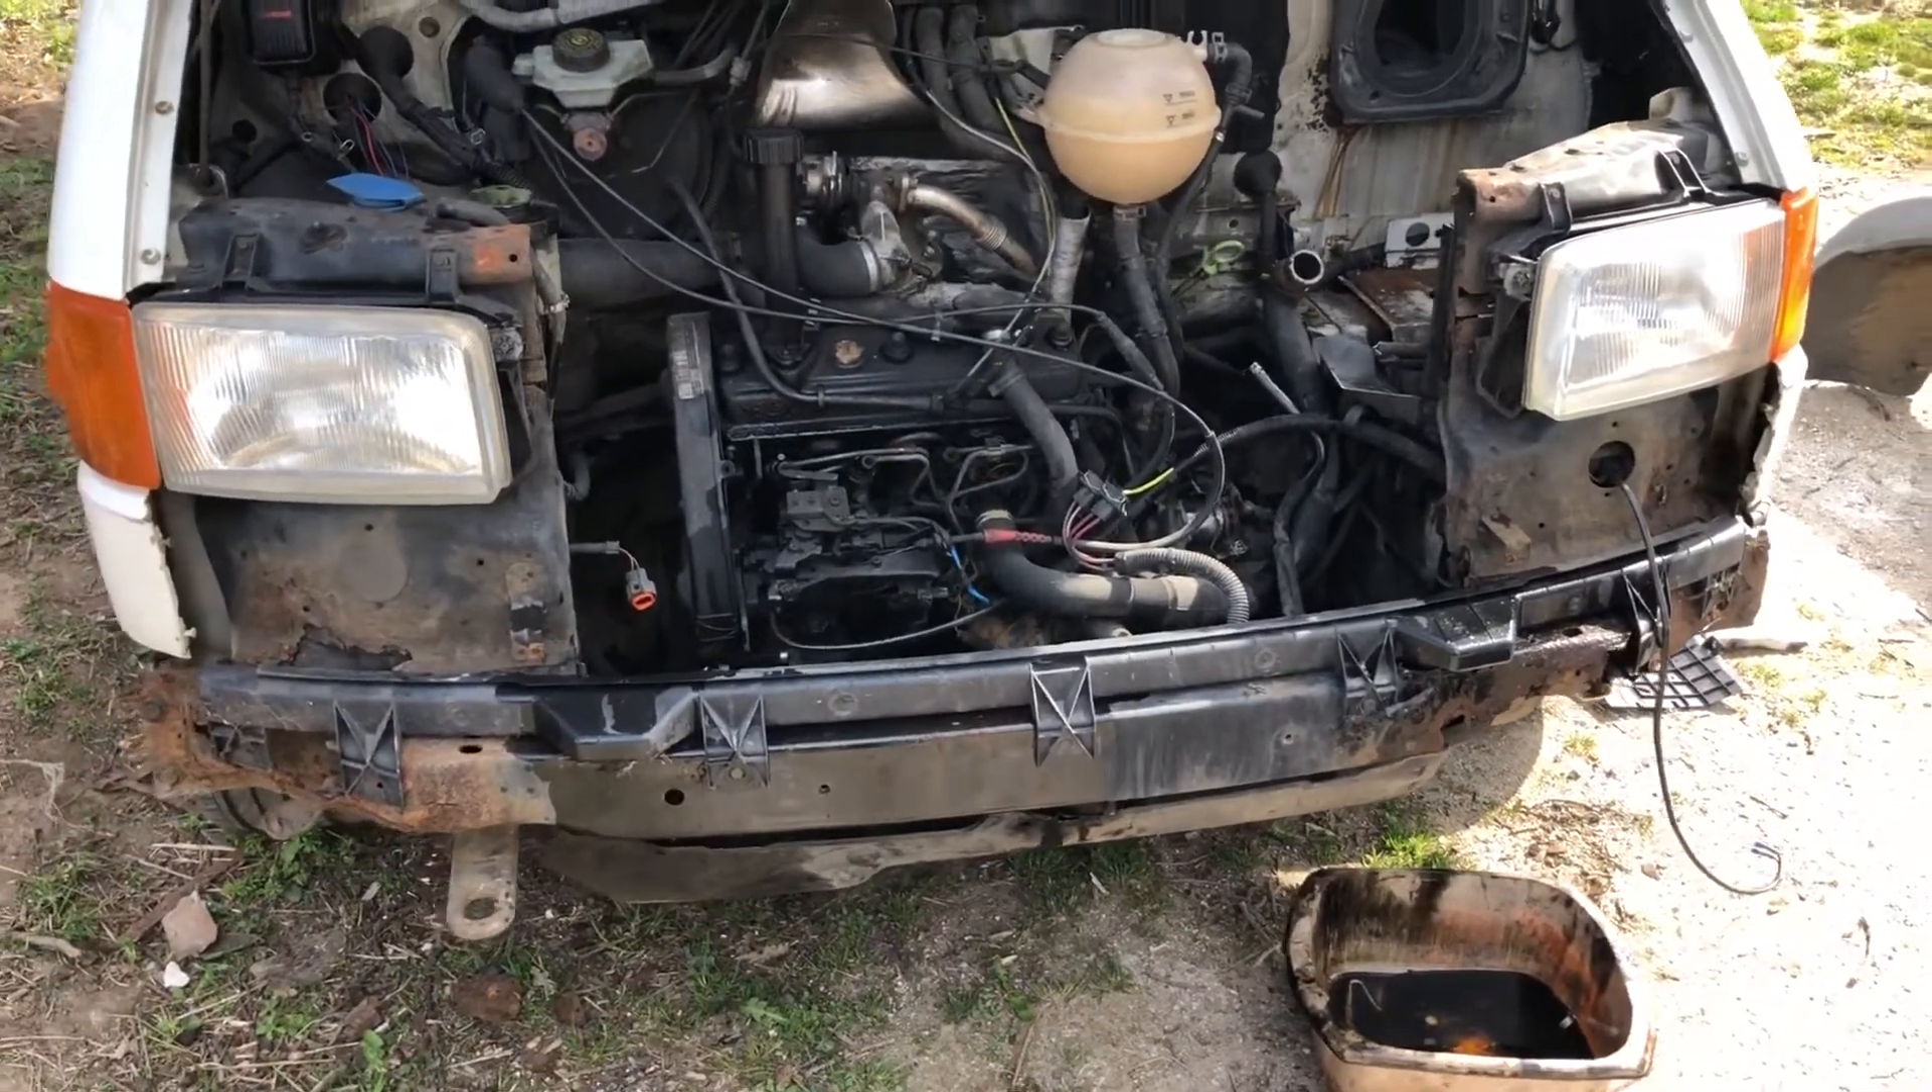As you can now see I've got the front end stripped off.